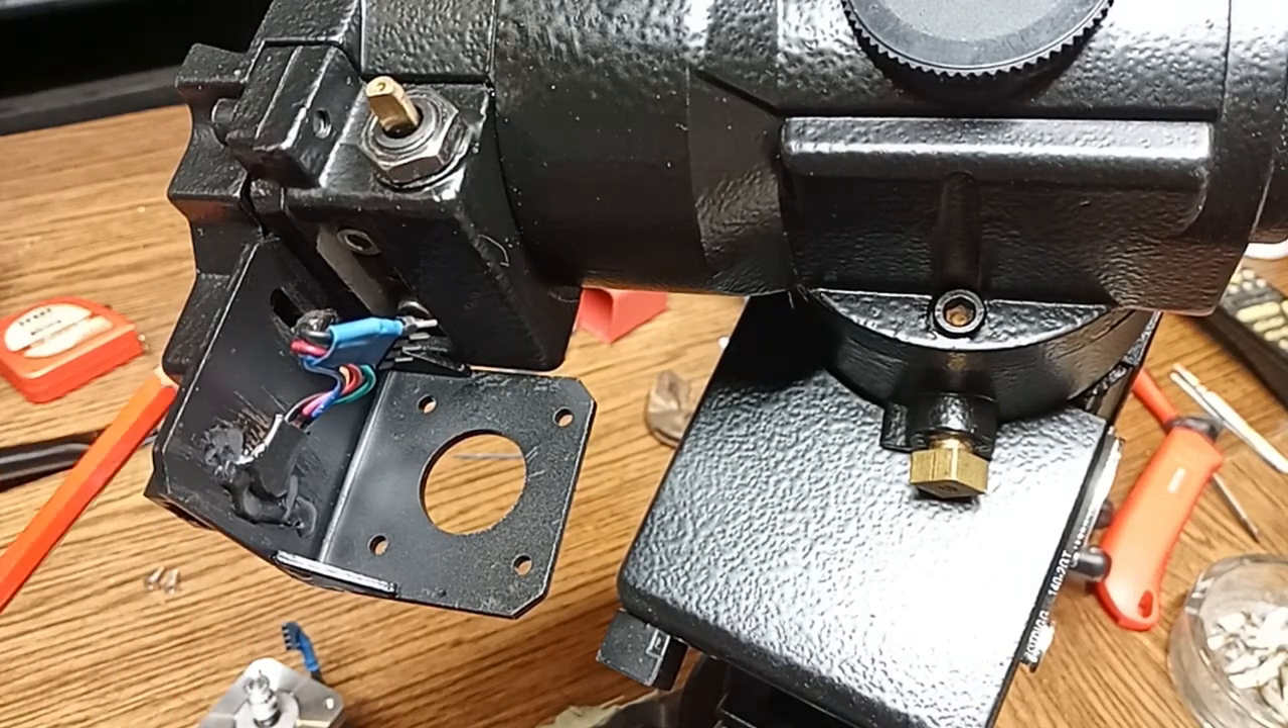So the bracket is on in place.